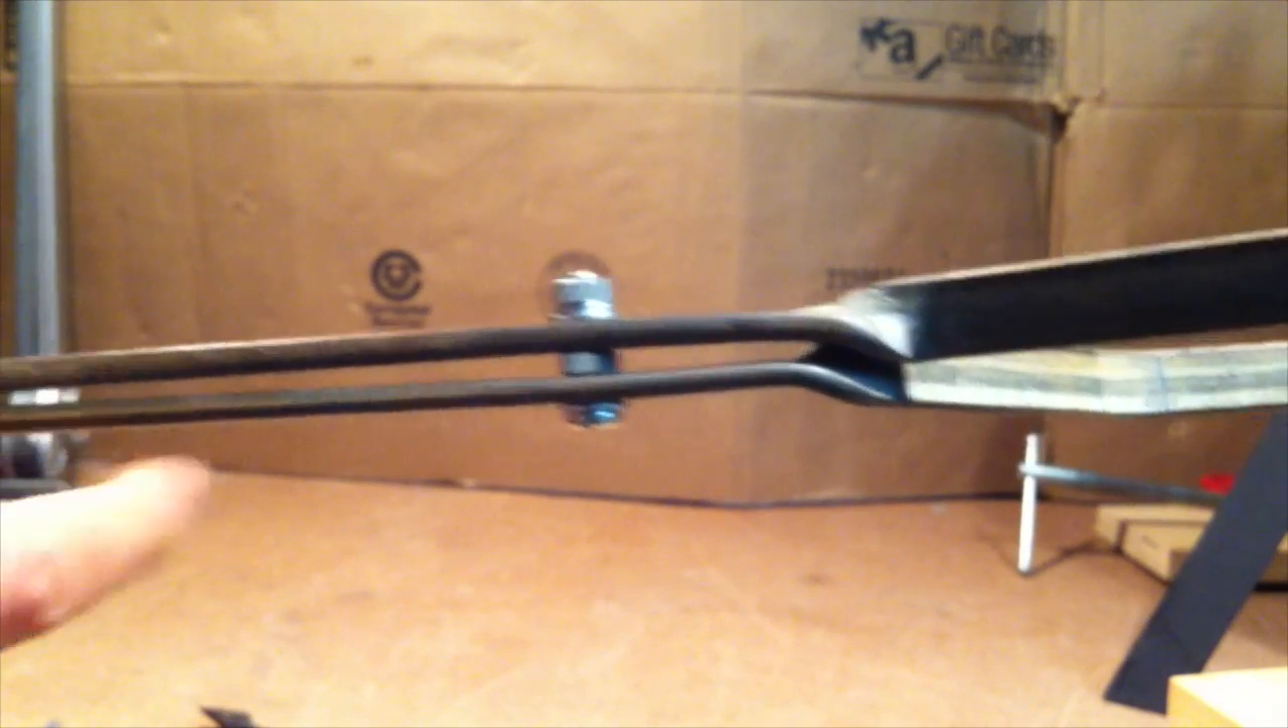You can see that there was a space between the two bars and it's due to how these bends sort of fall into one another.